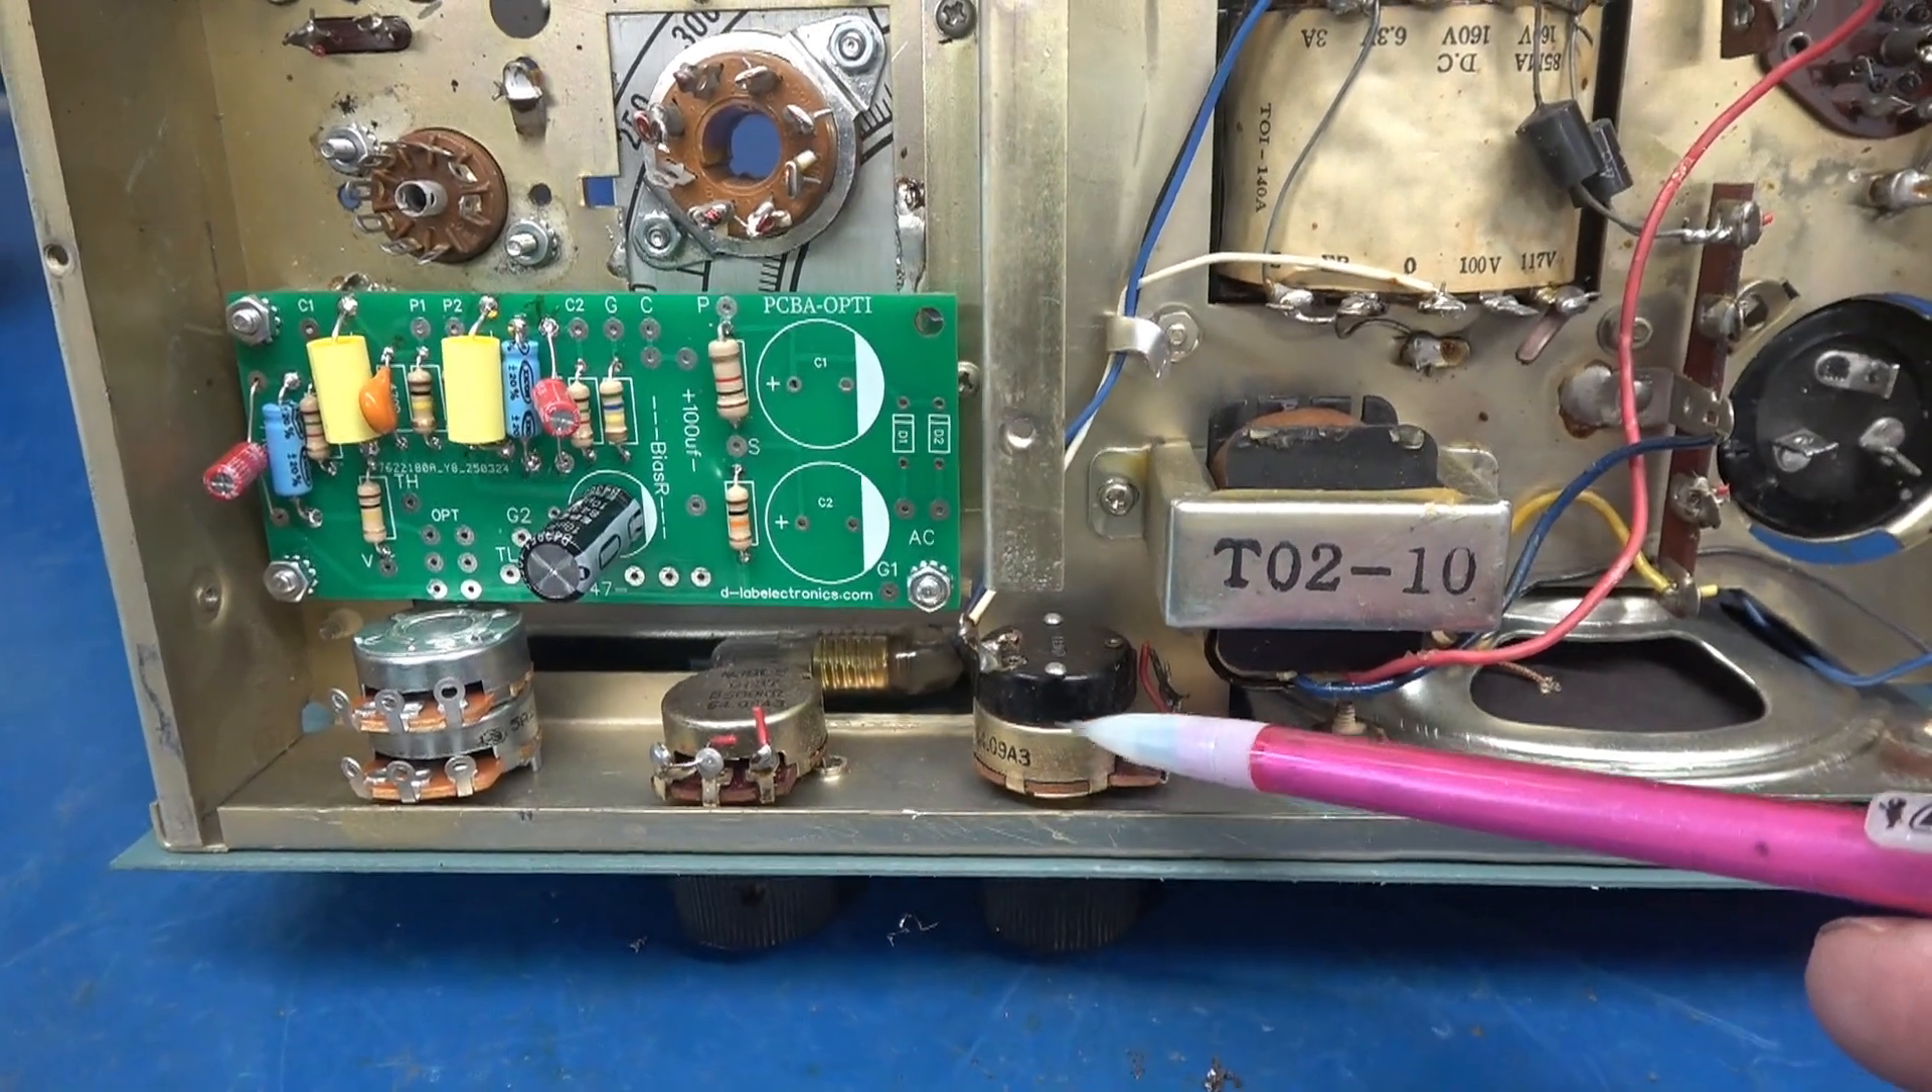Here is the new Optiplex board installed.